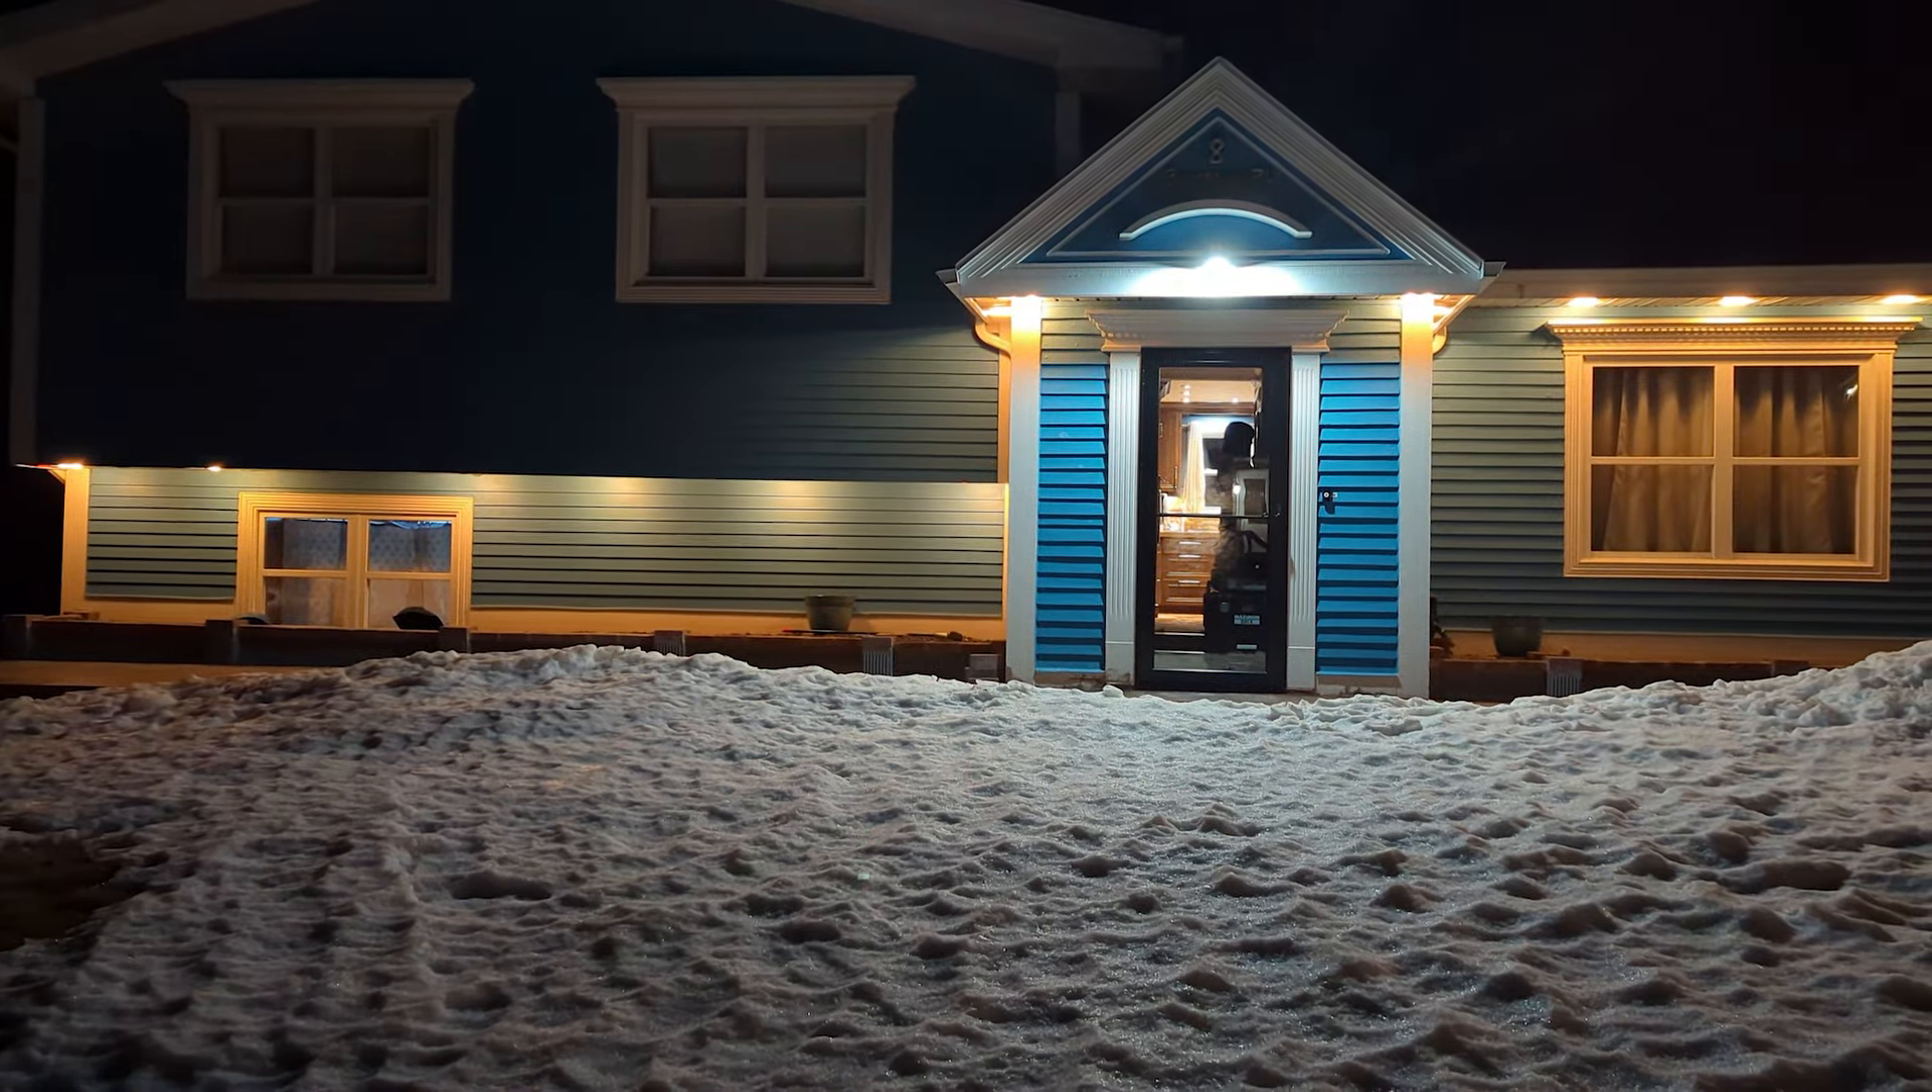Now basically you have lights from one end to the other with the overhang.